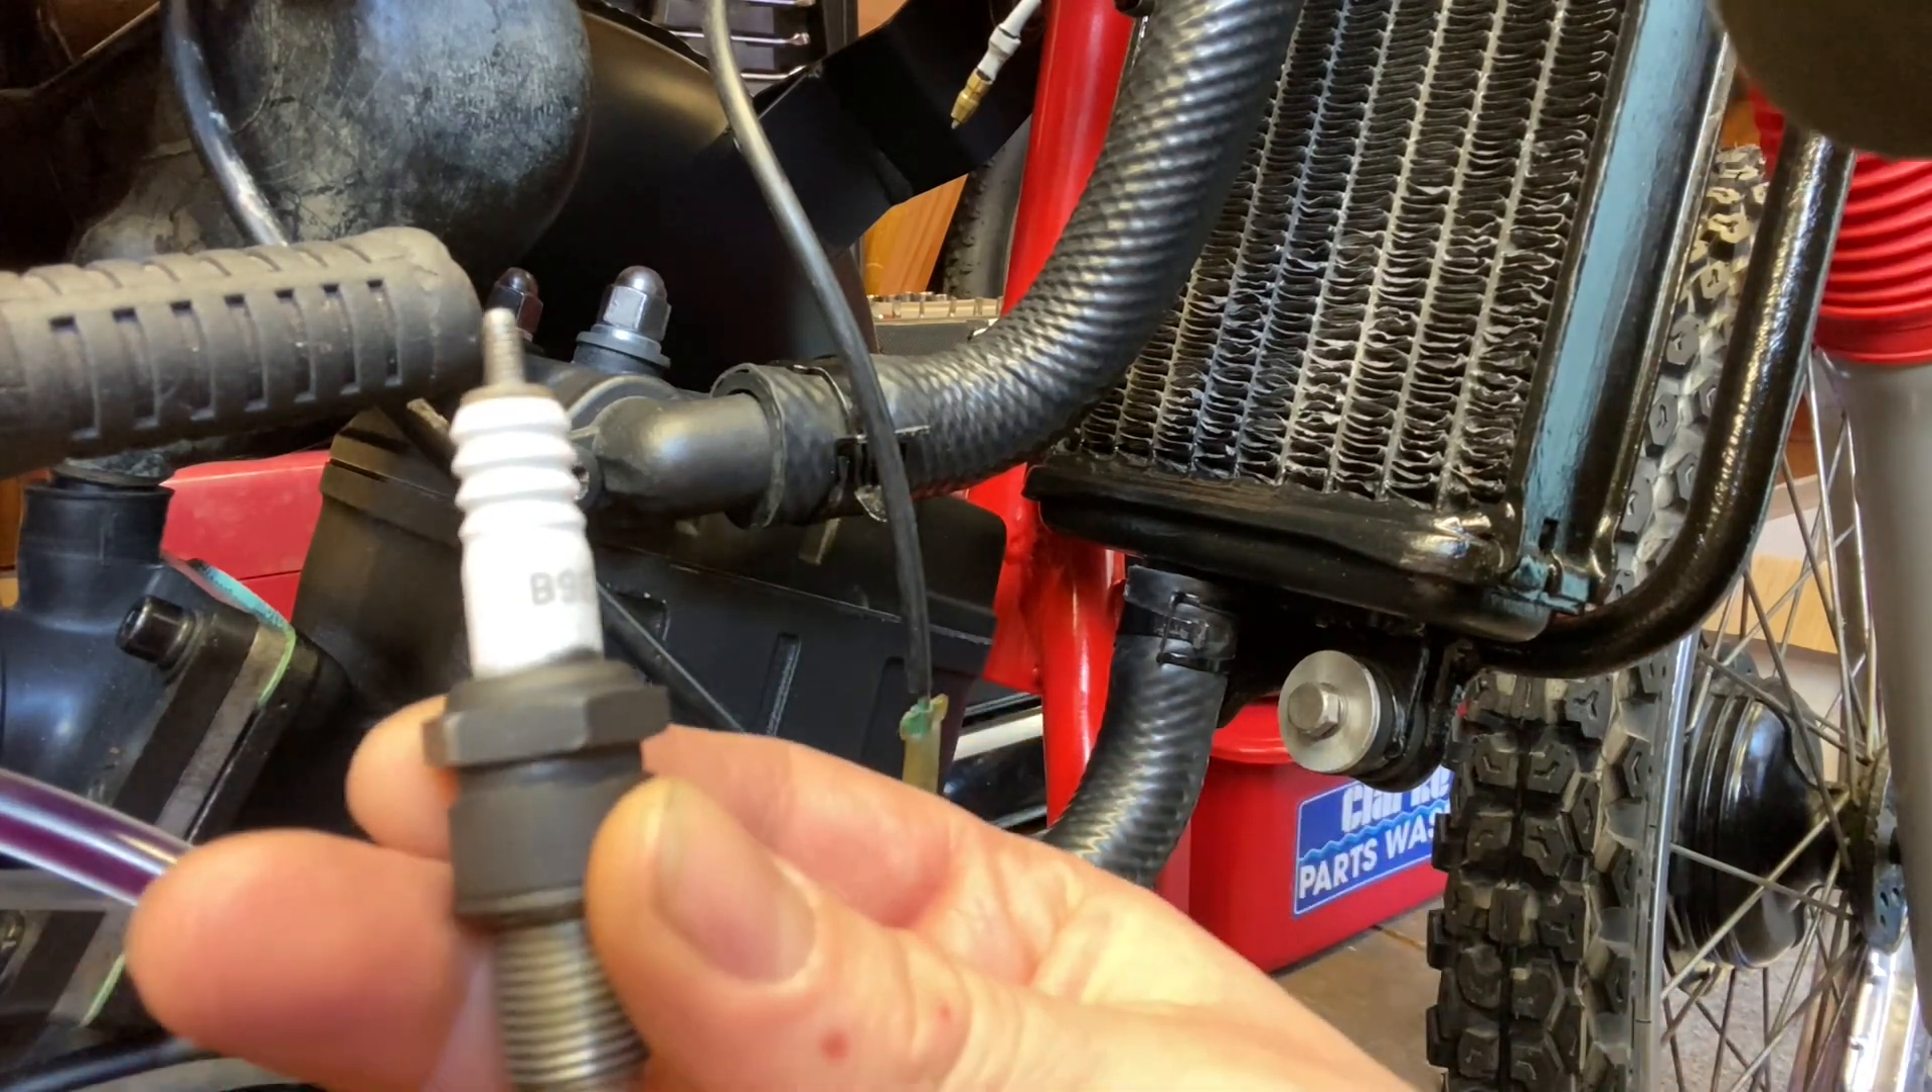Right that's that old plug out.